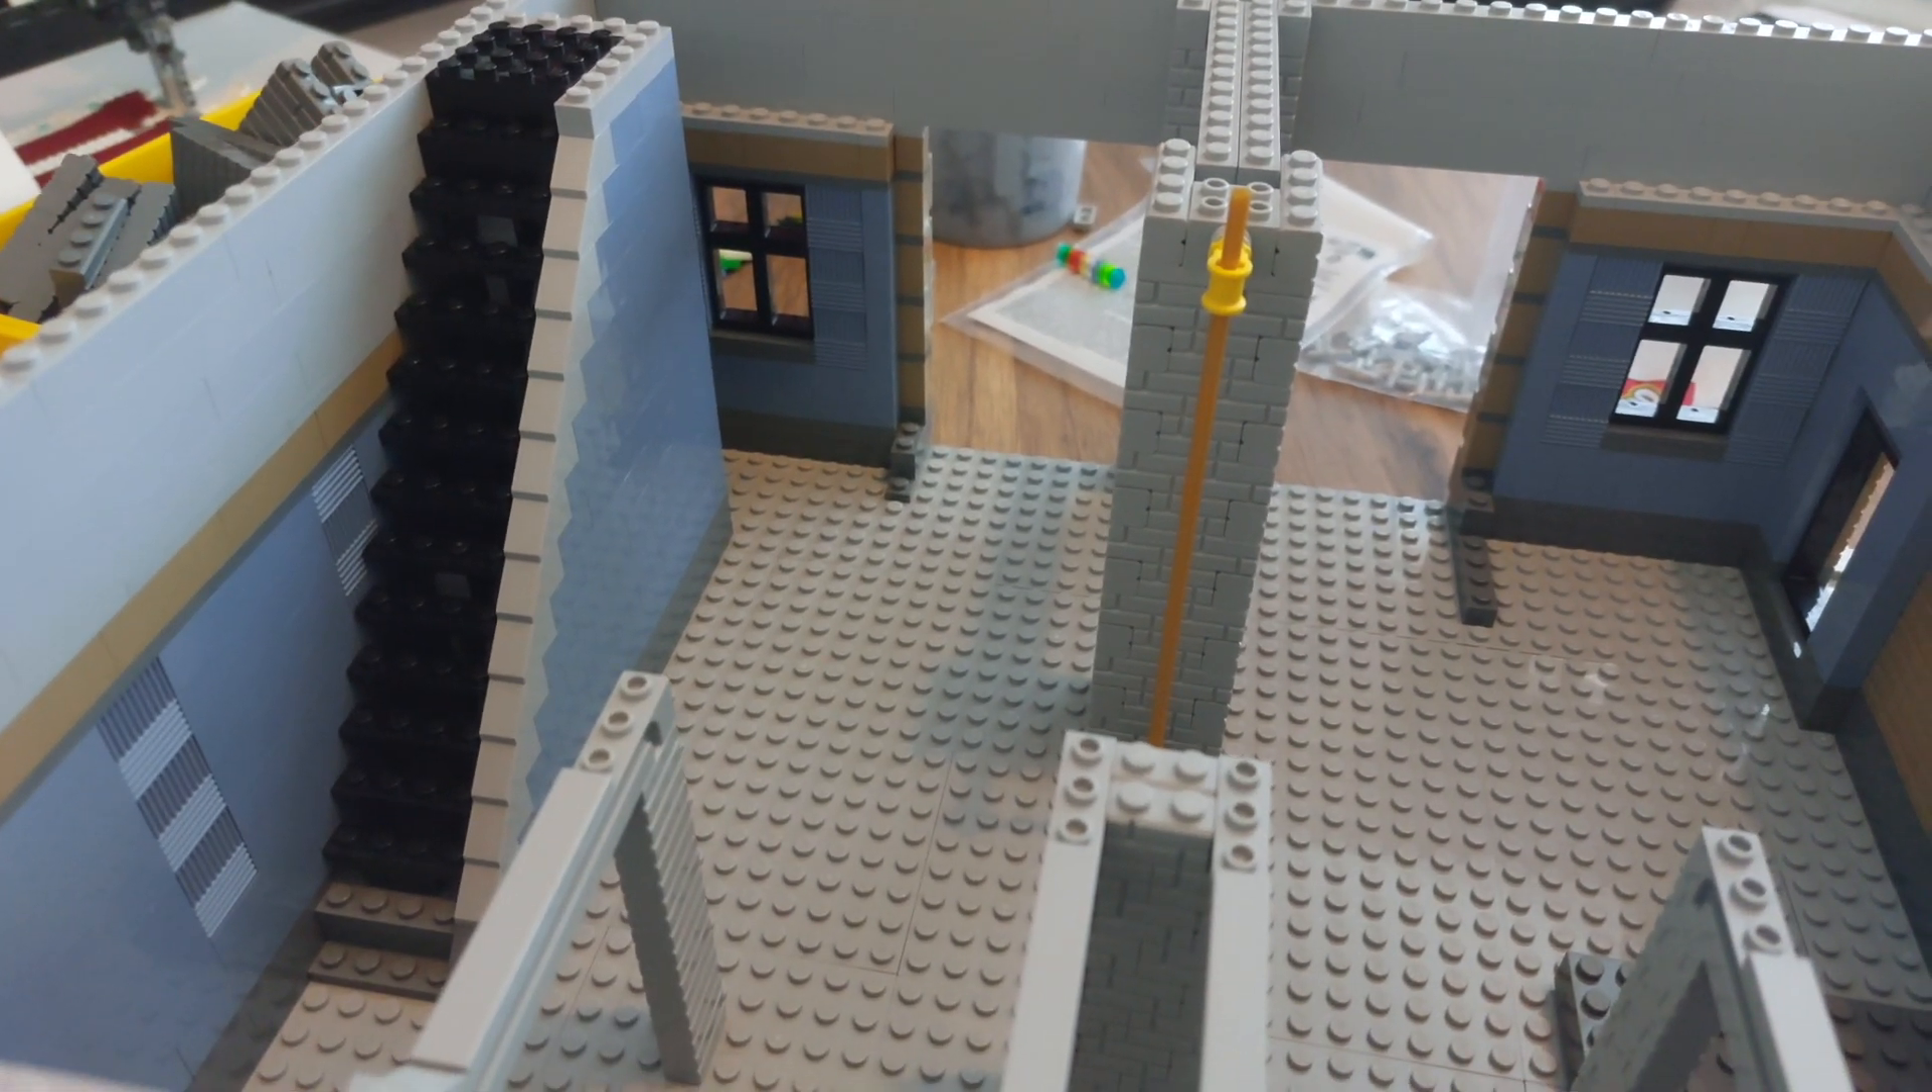And we've got the flight of stairs in on the side there.